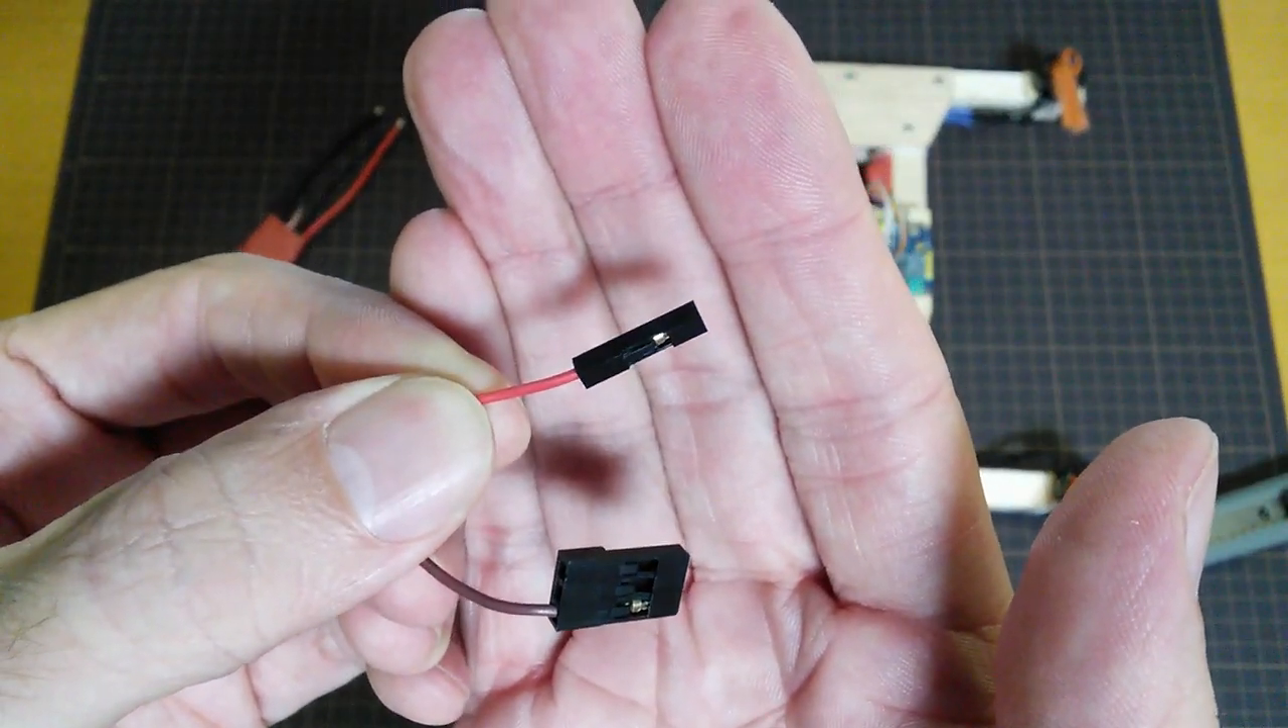I've put my signal wire onto its own single piece here like that.